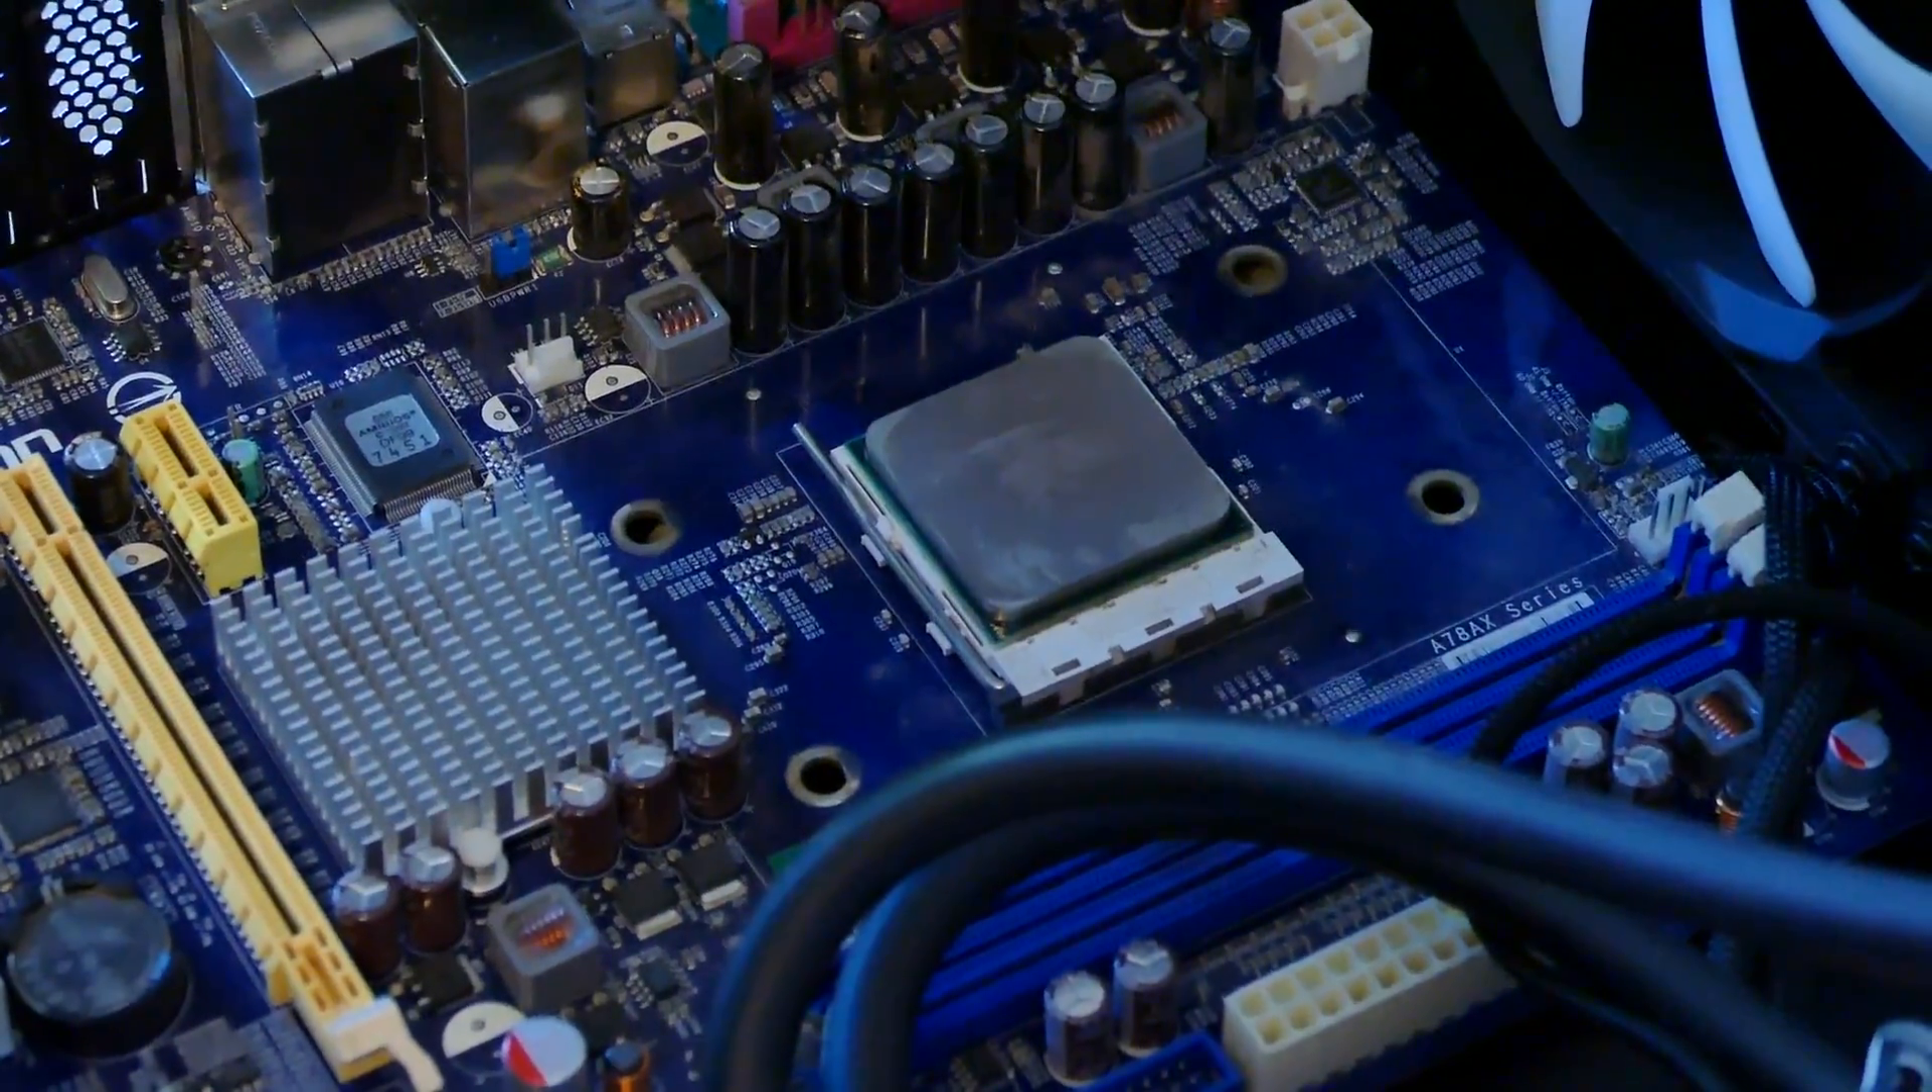CPU's installed. See how easy that was?